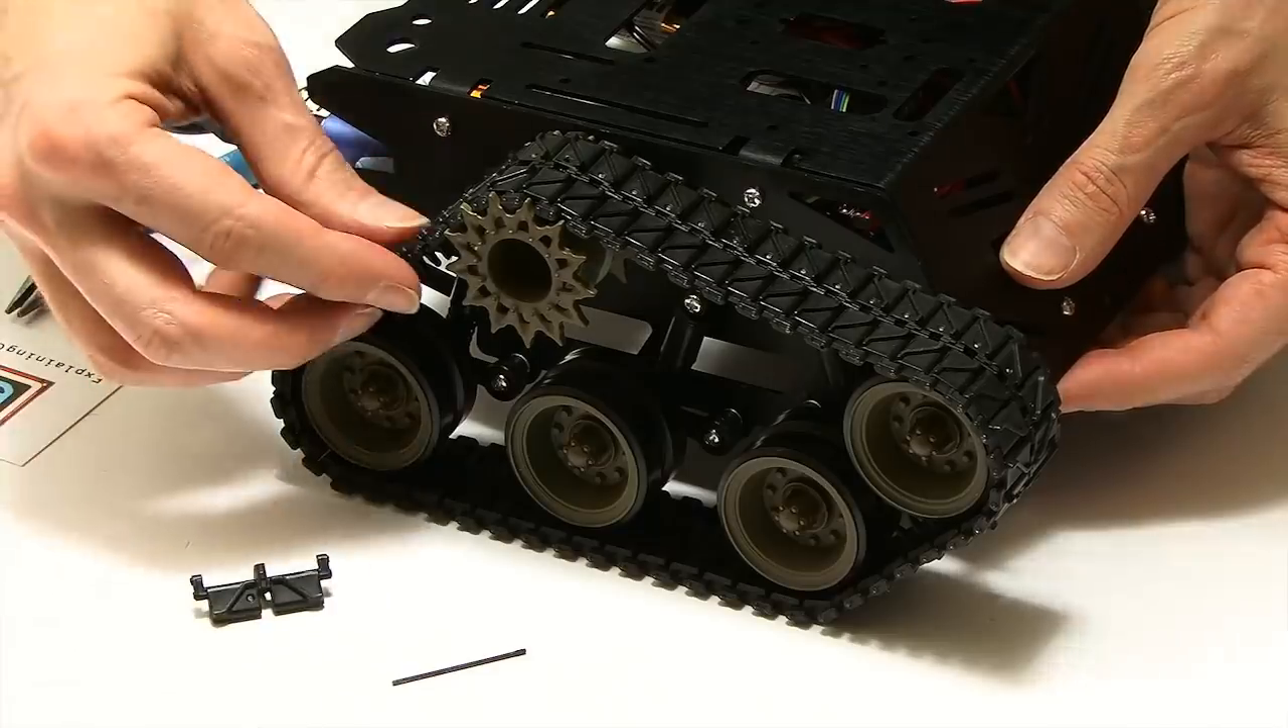This is the final result. Track's back on, much tighter. Just the one link removed, but it's a much better result.